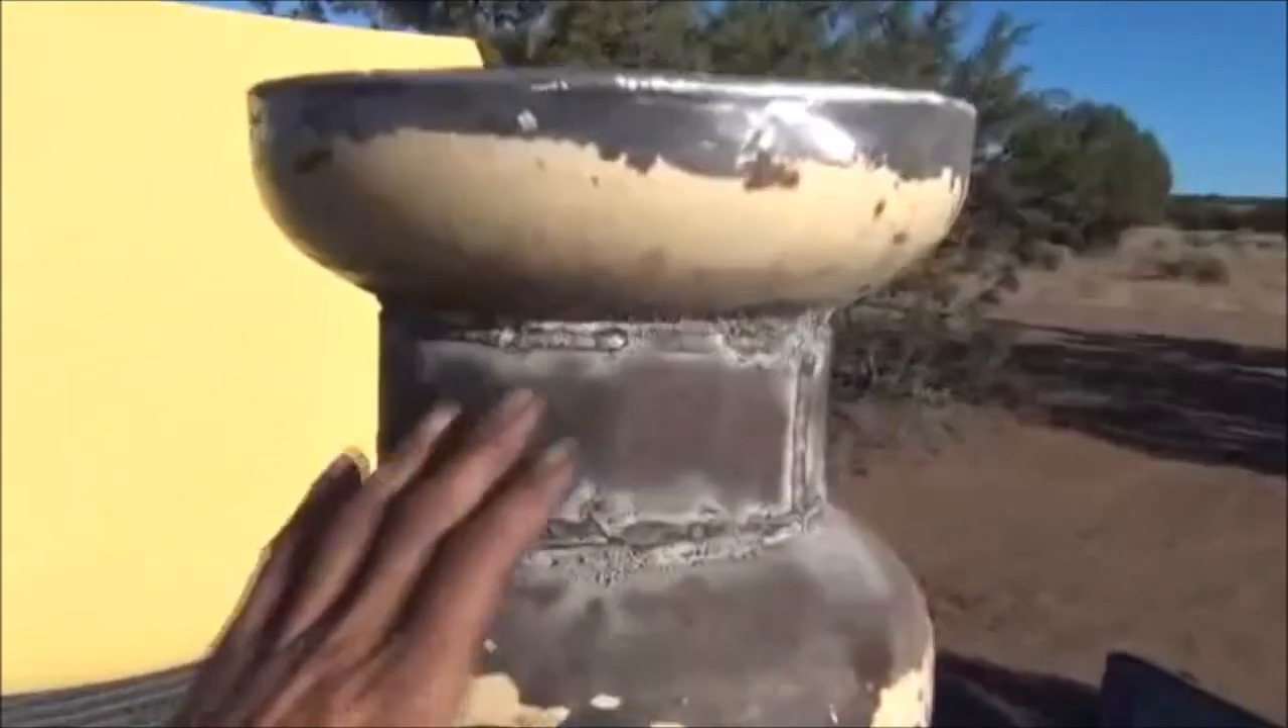We finally sealed up and welded on our reverse bowl here which will become the ash reduction bowl setup.